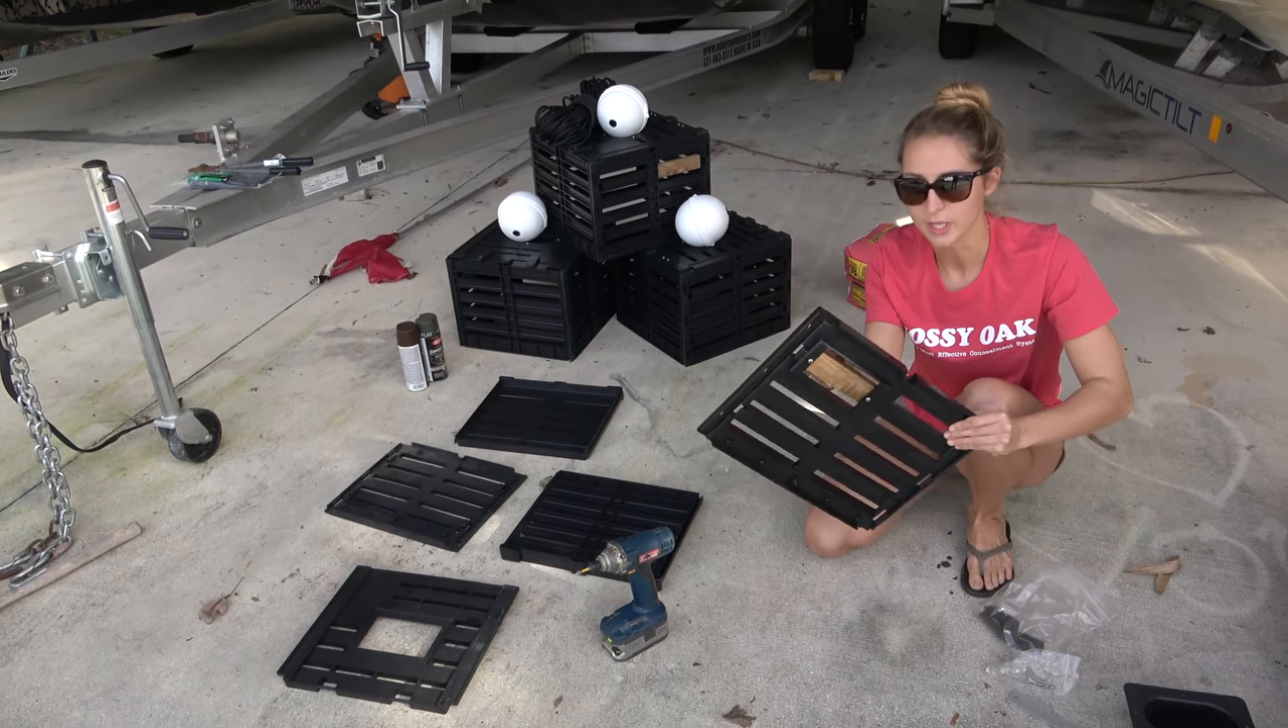Now it's nice and sturdy your wood is in place.